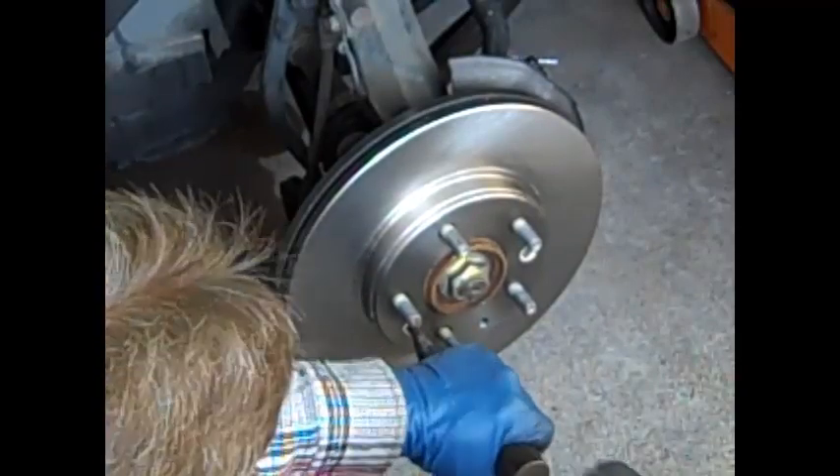I've slipped the new rotor on. They just slip right up there.